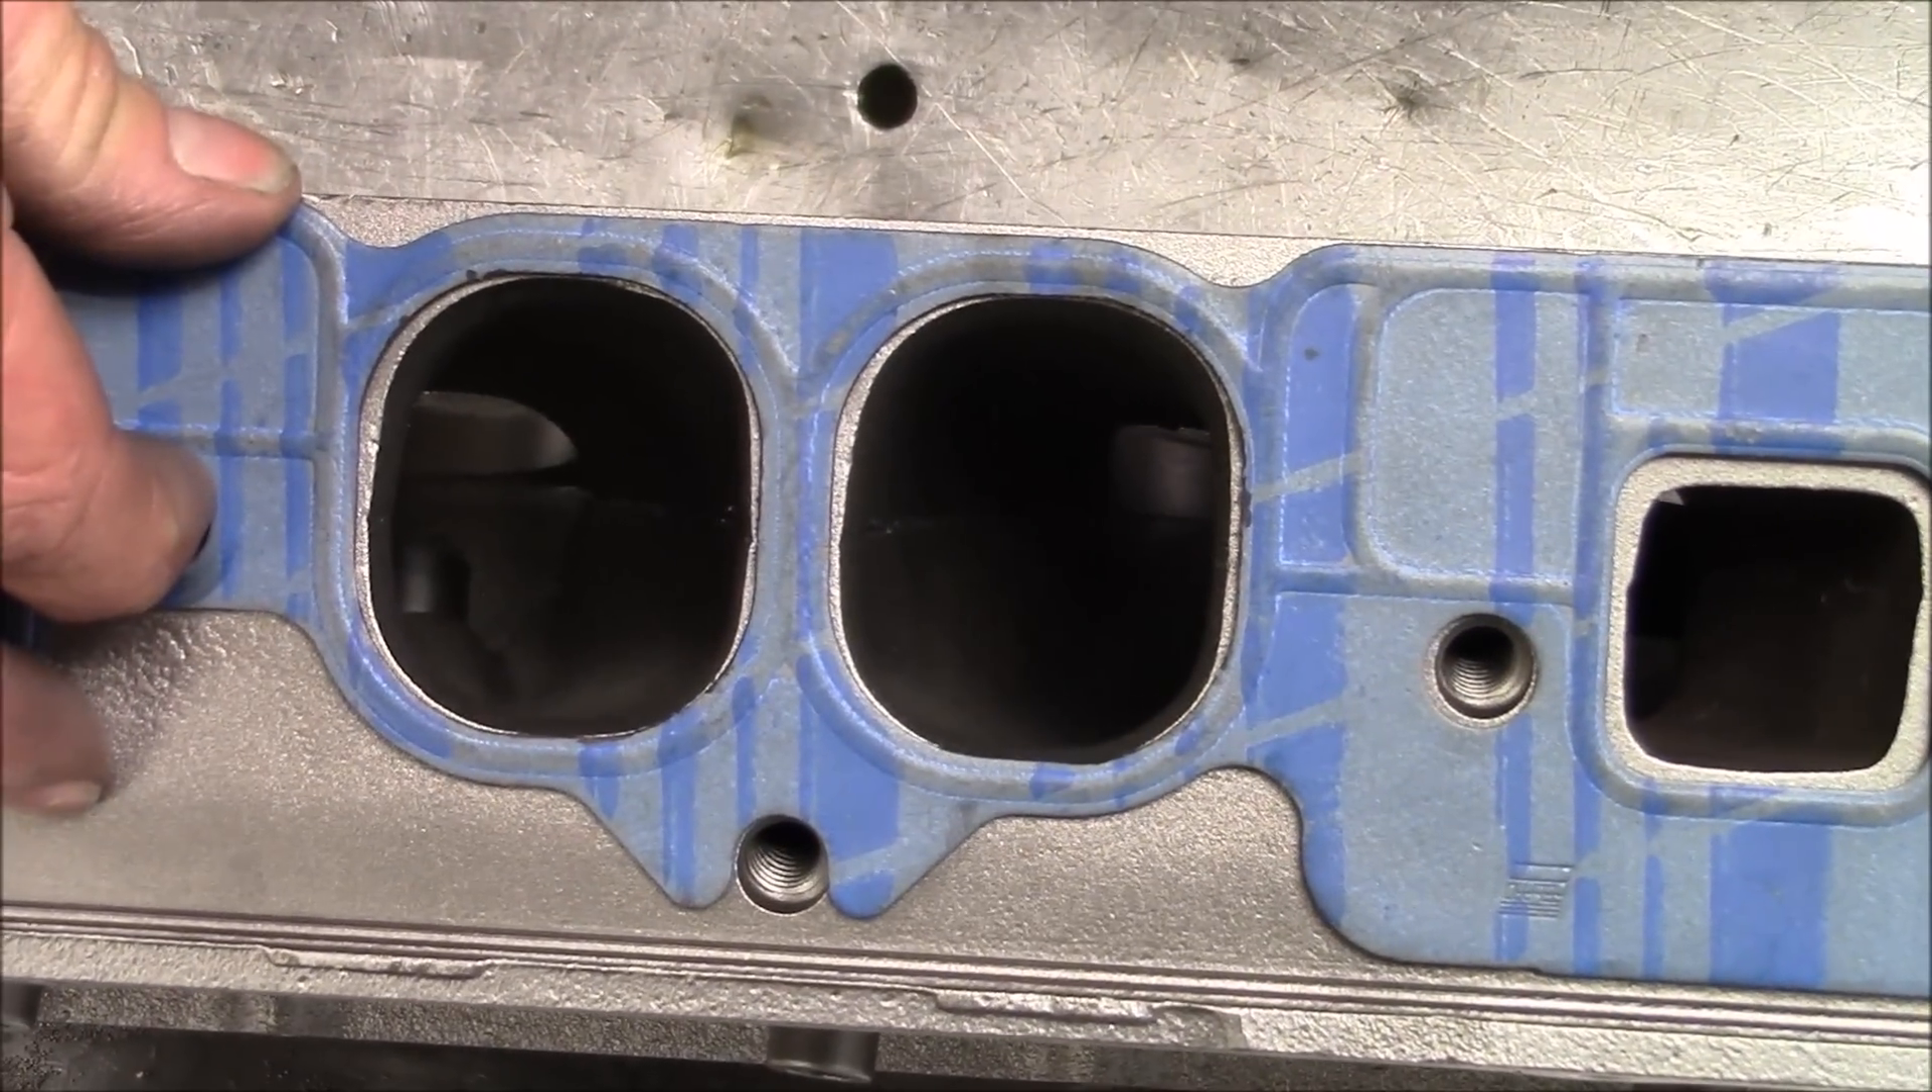You see how even this gasket is around these ports?